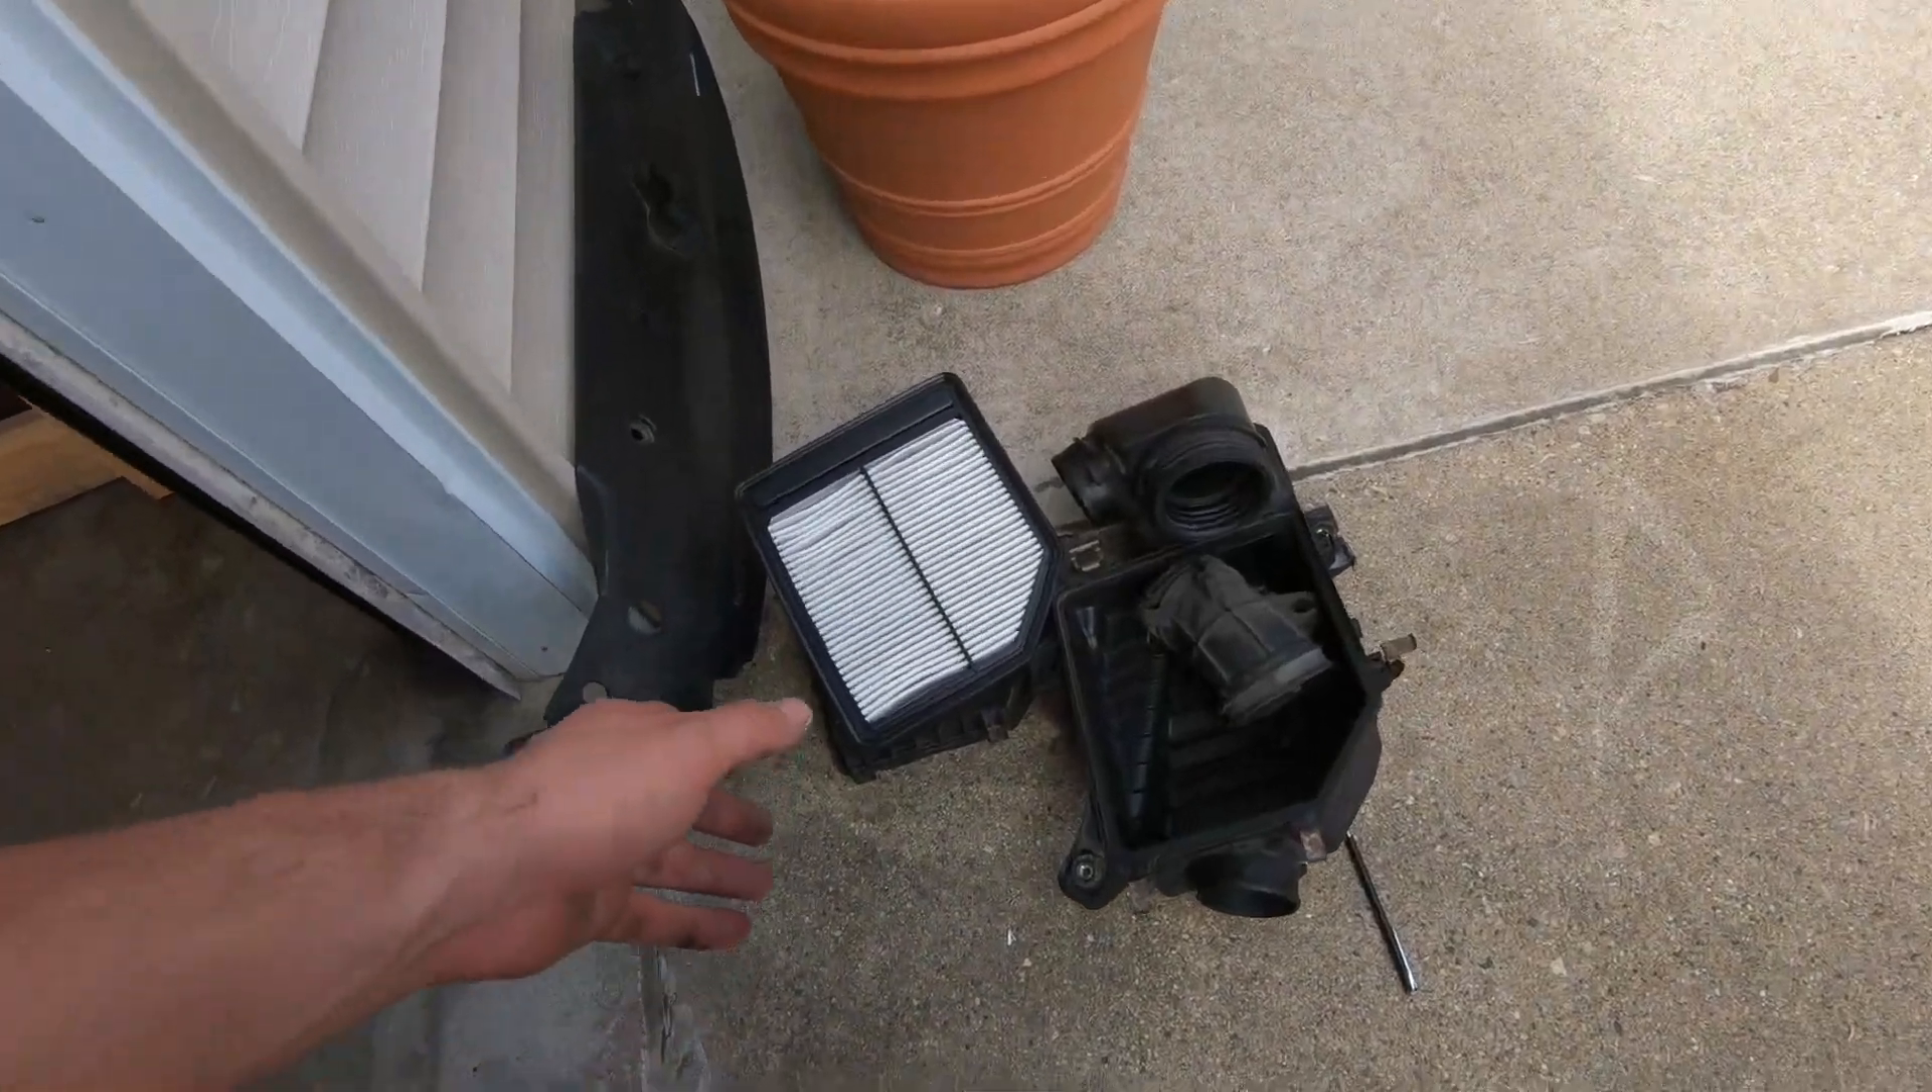As you guys can see, I removed my factory intake right now.